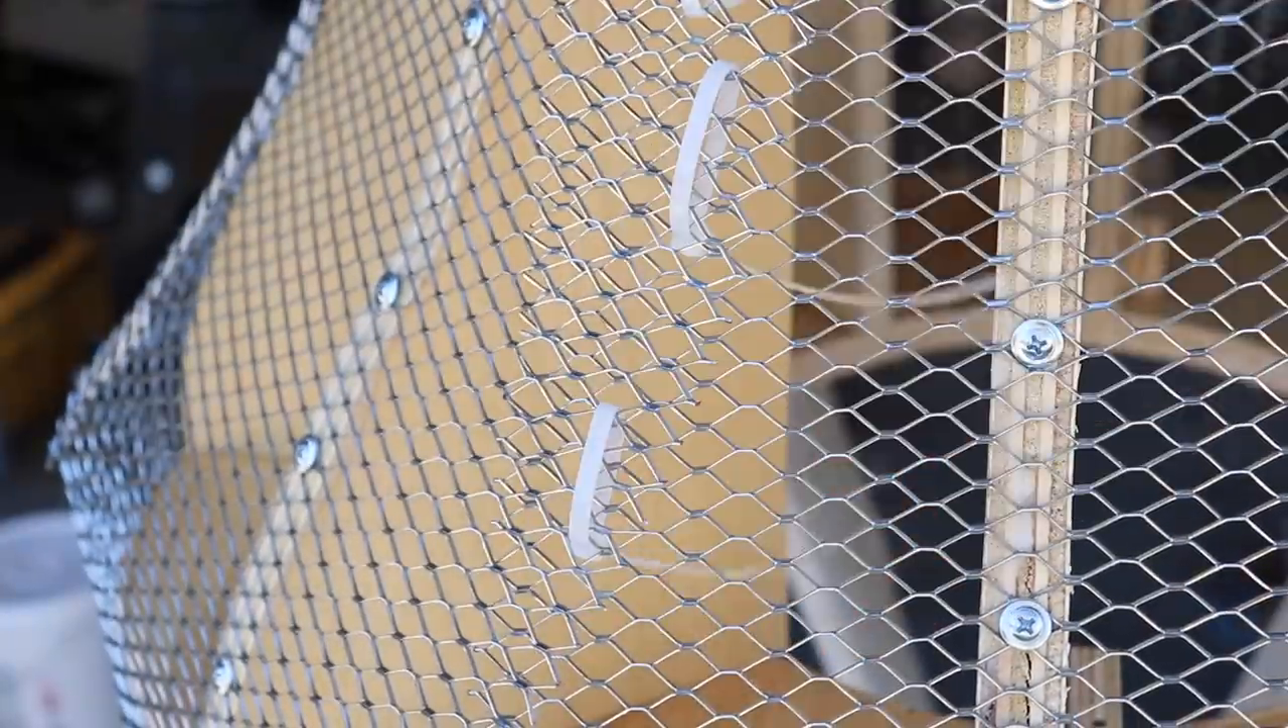So I used zip ties from the inside to kind of cinch the mesh up and pull it together.